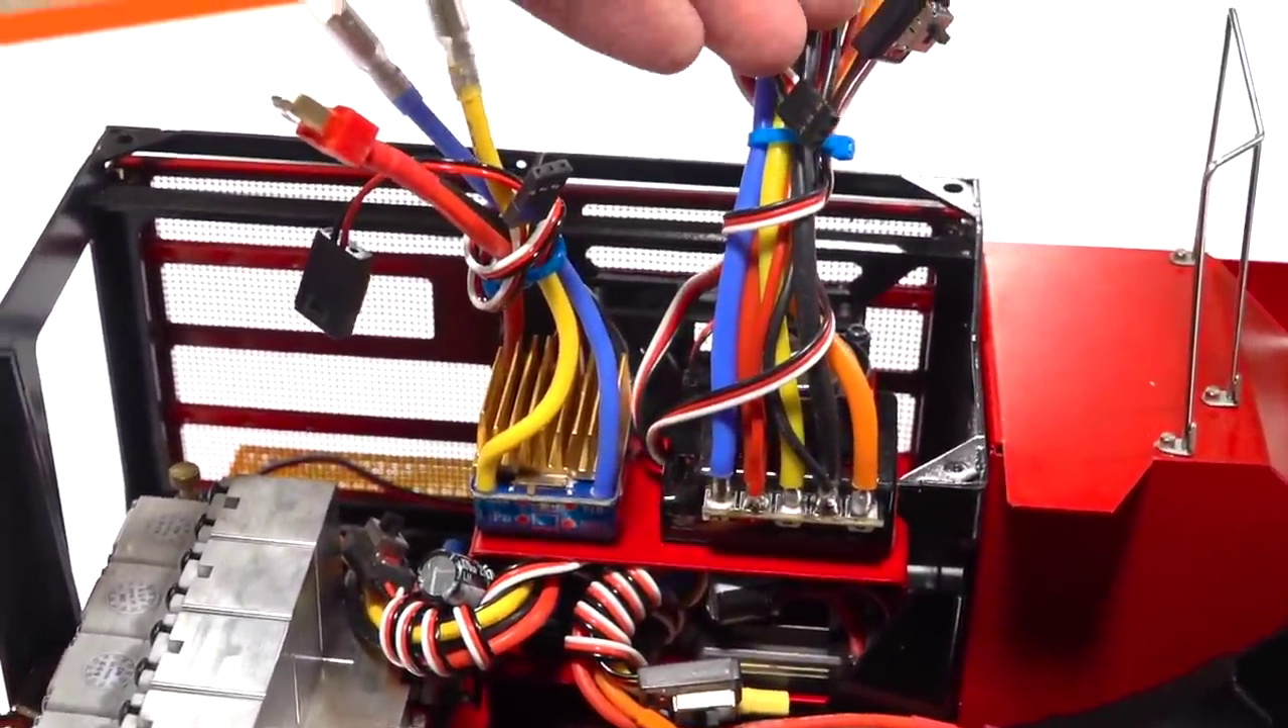All I did was place the ESCs or the electronic speed controls on their shelf.